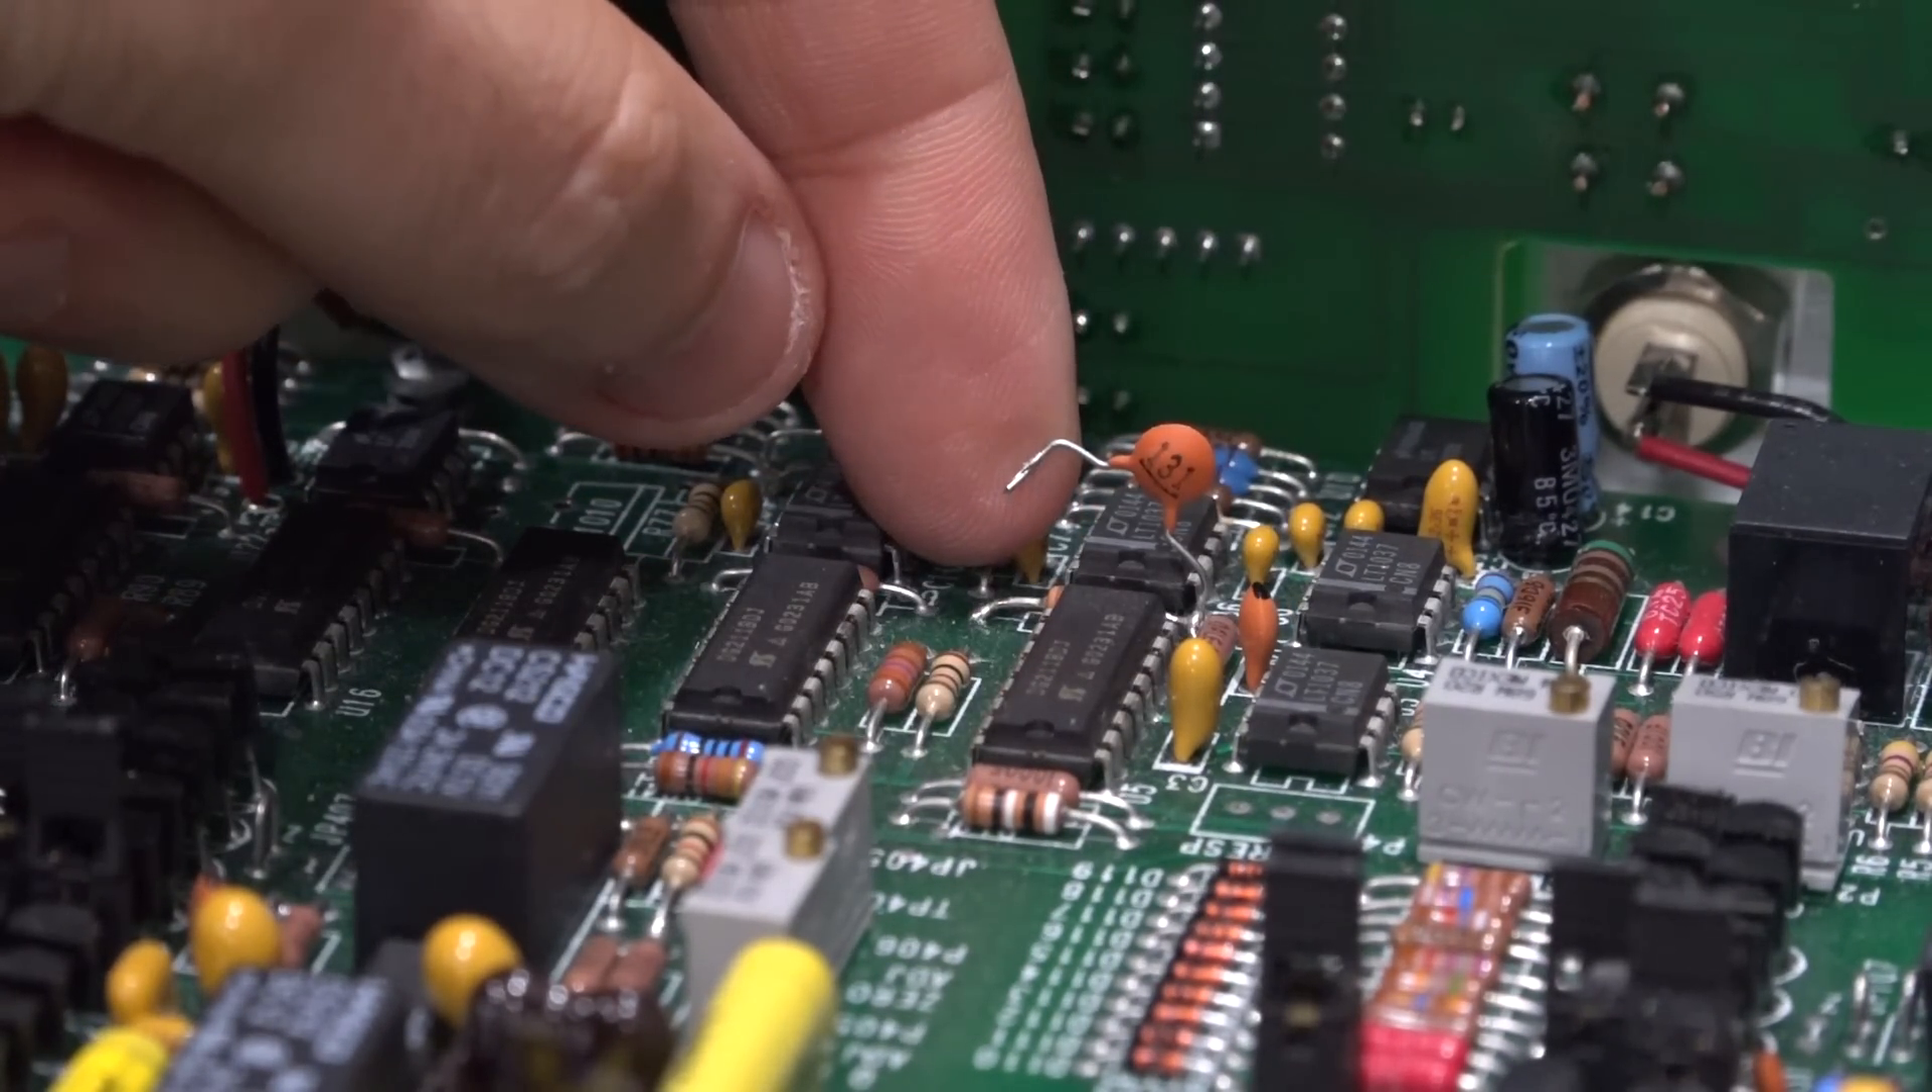But if you look over here look at that you see this this capacitor one of its legs is just floating in the air it should look like this but this one is floating.